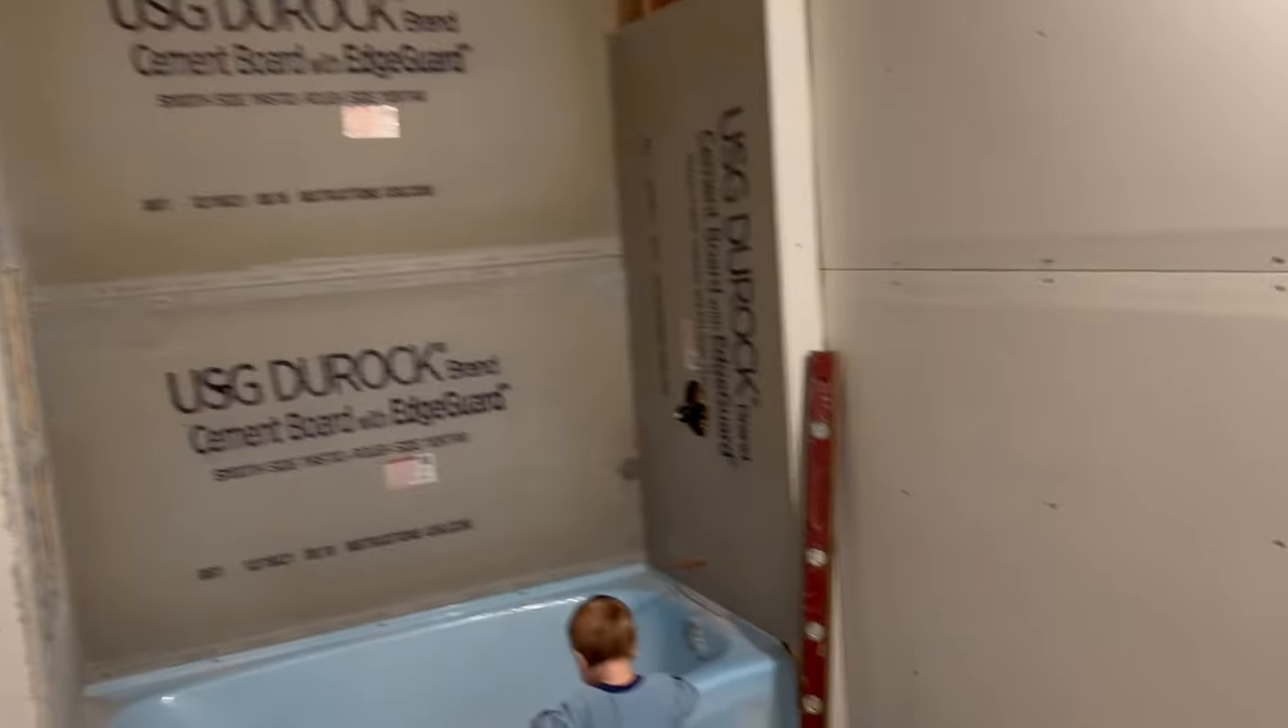Here in the bathroom, you can see where he started putting up the concrete board so we can tile the shower.